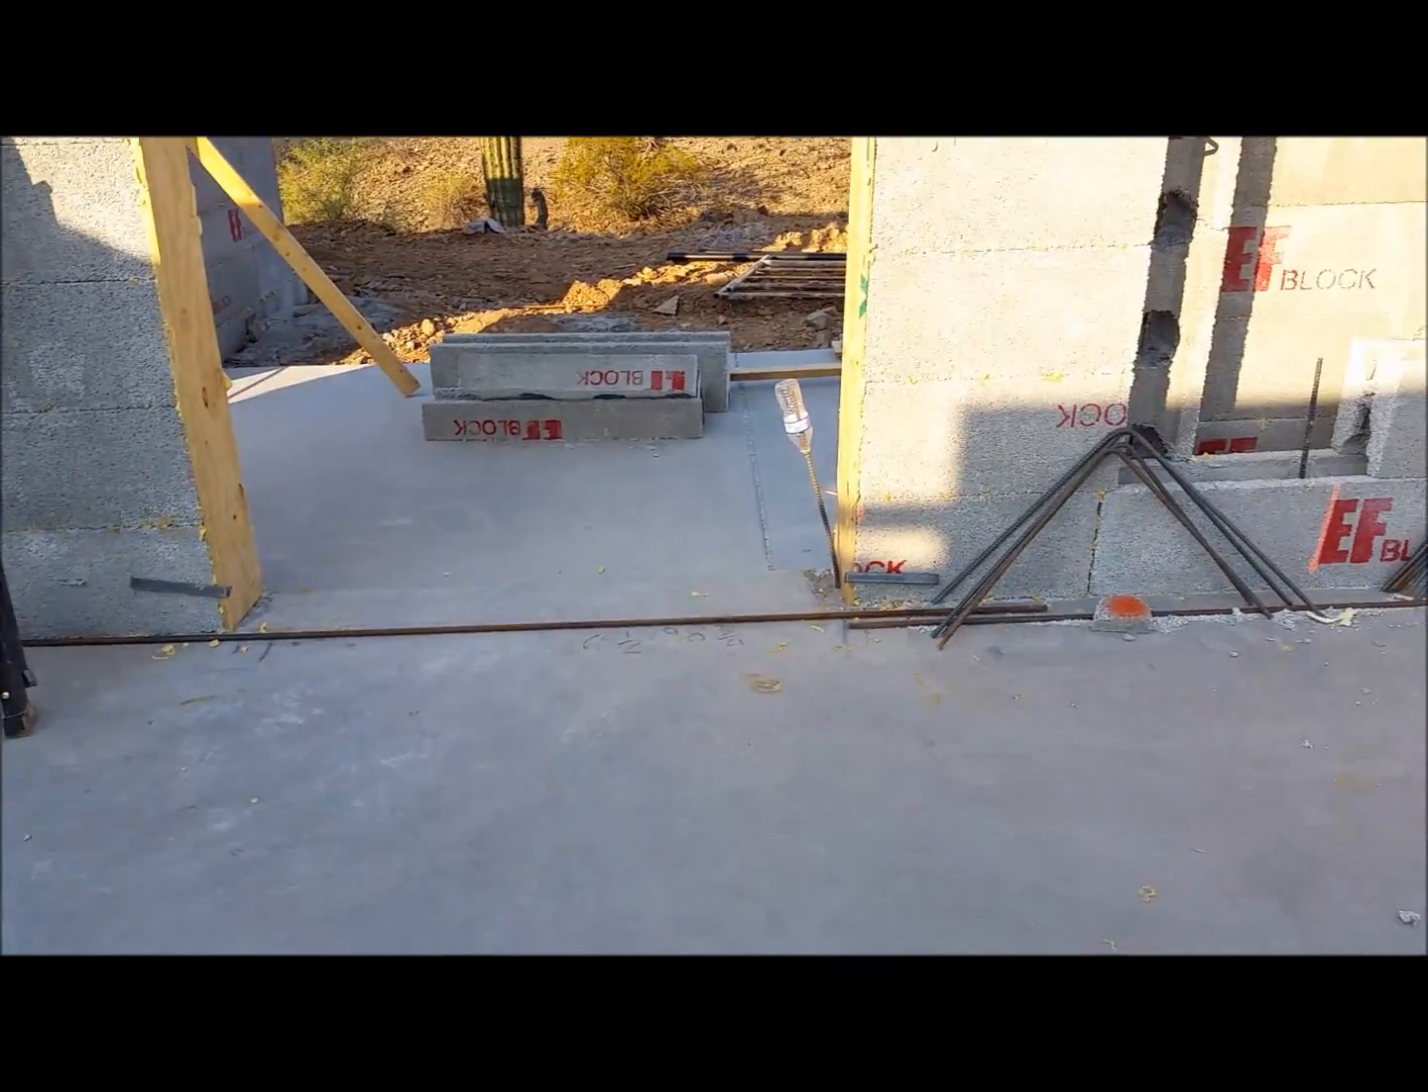See the rebar here at the bond beam that's just laying on the ground now but it's going to go up top.